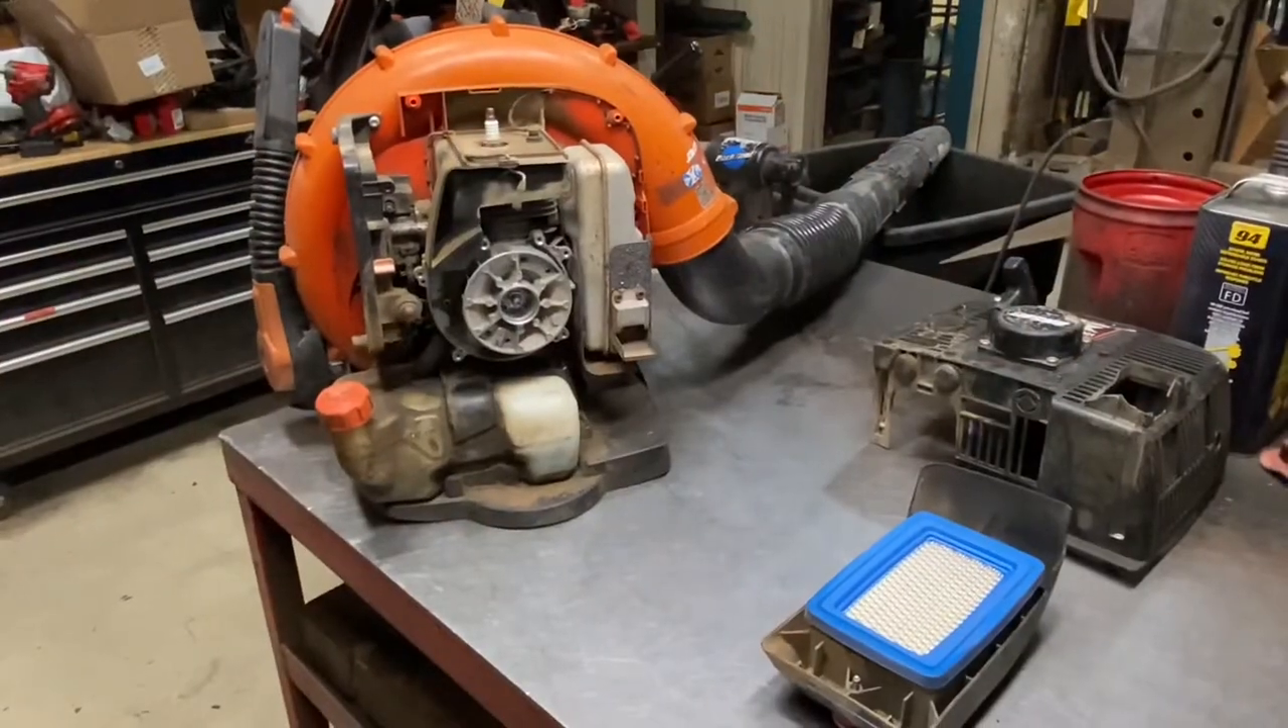Okay, I got the covers off of this unit here.